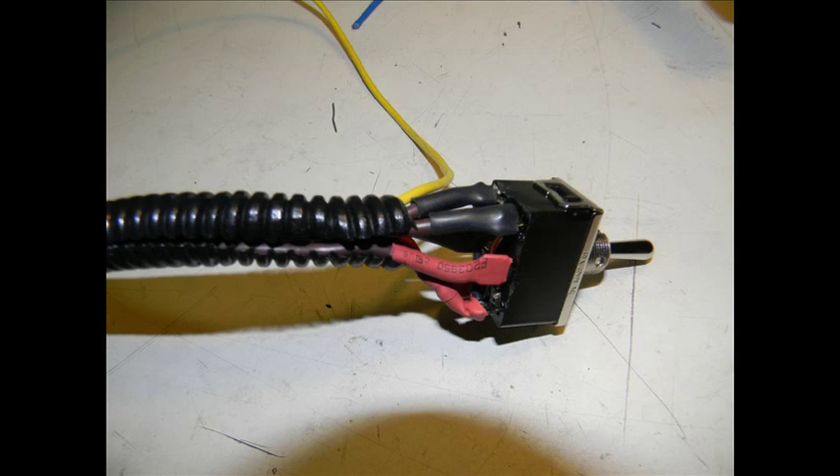Here's the completed switch assembly and the yellow wire that eventually will go to the ignition.